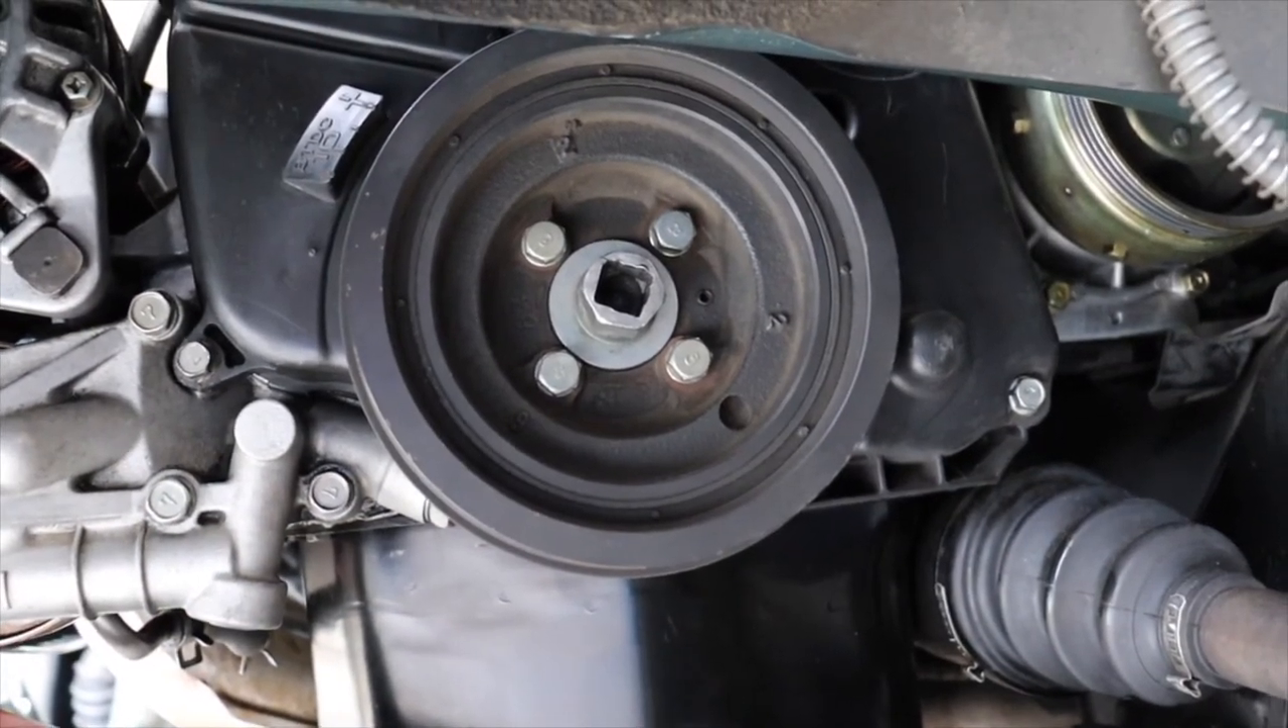And there's our crank pulley back on the car.